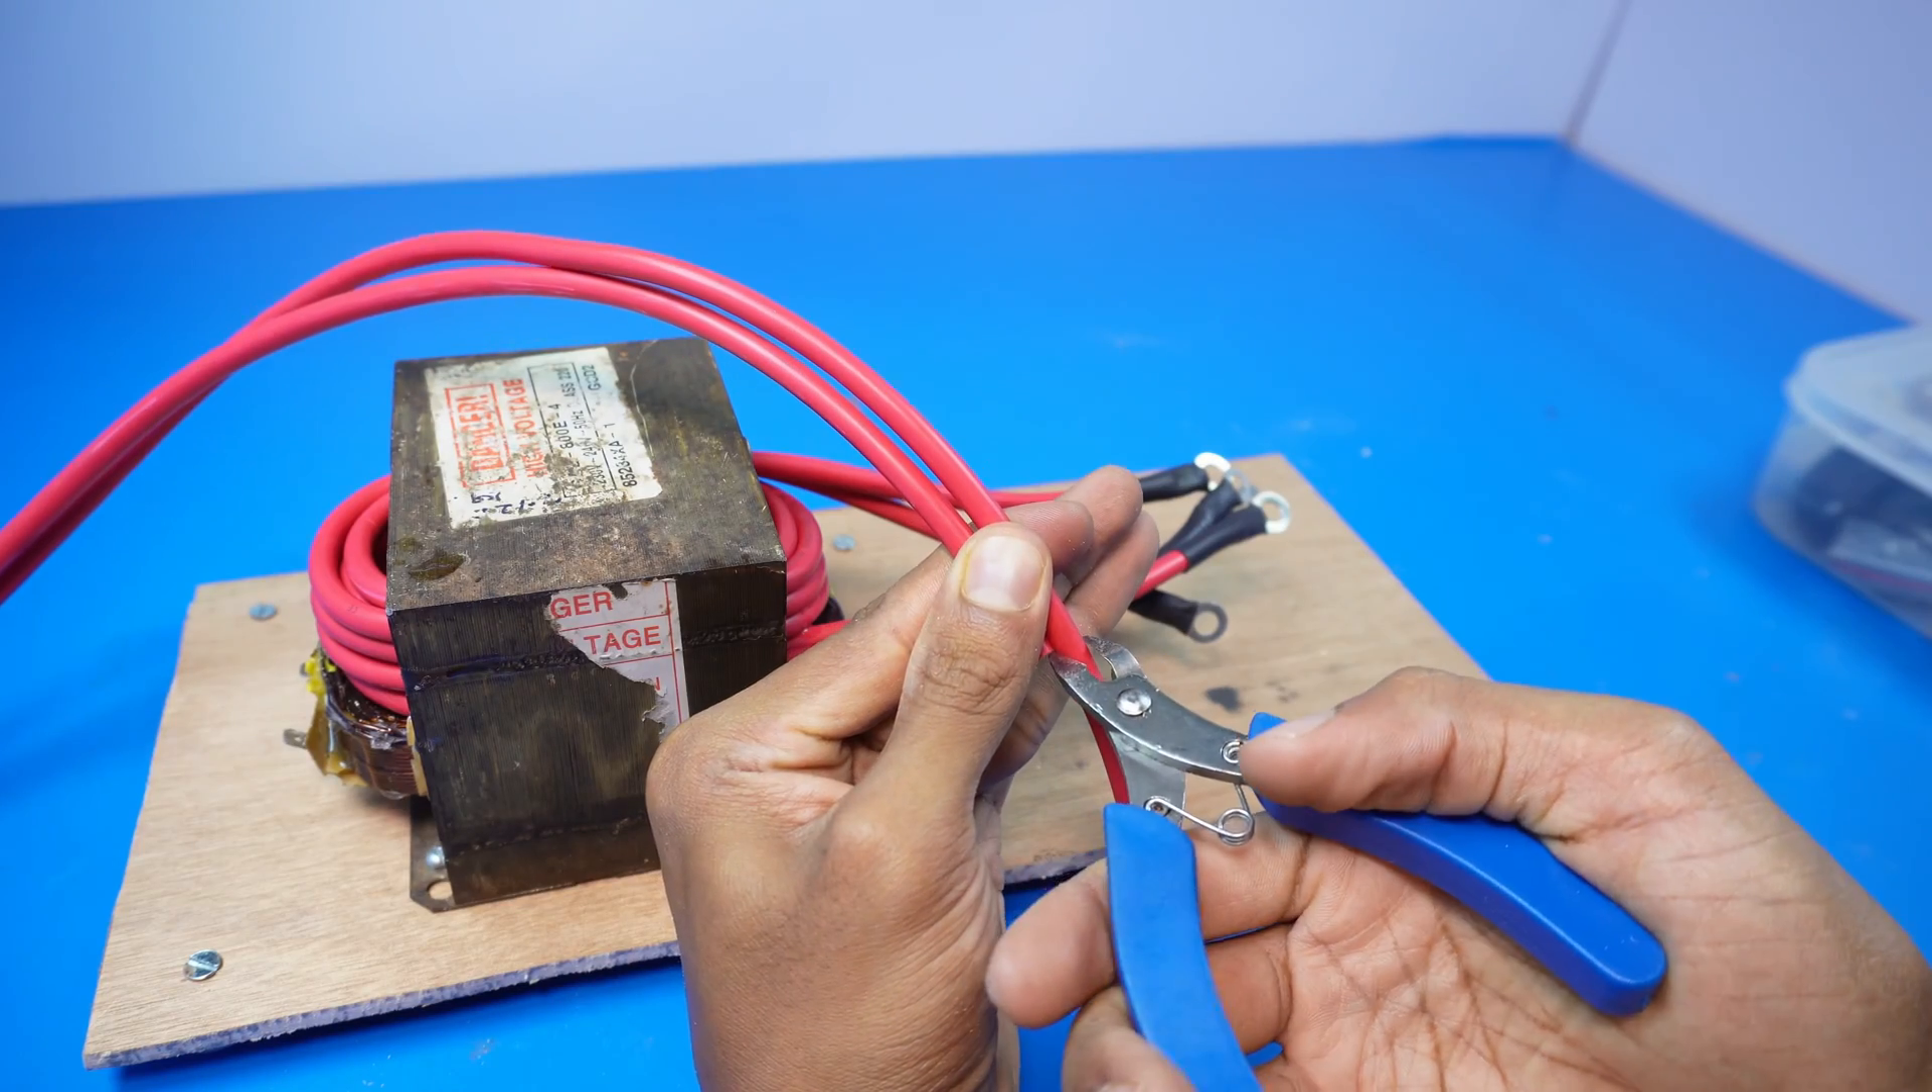Now, I have attached the transformer to the plywood sheet.